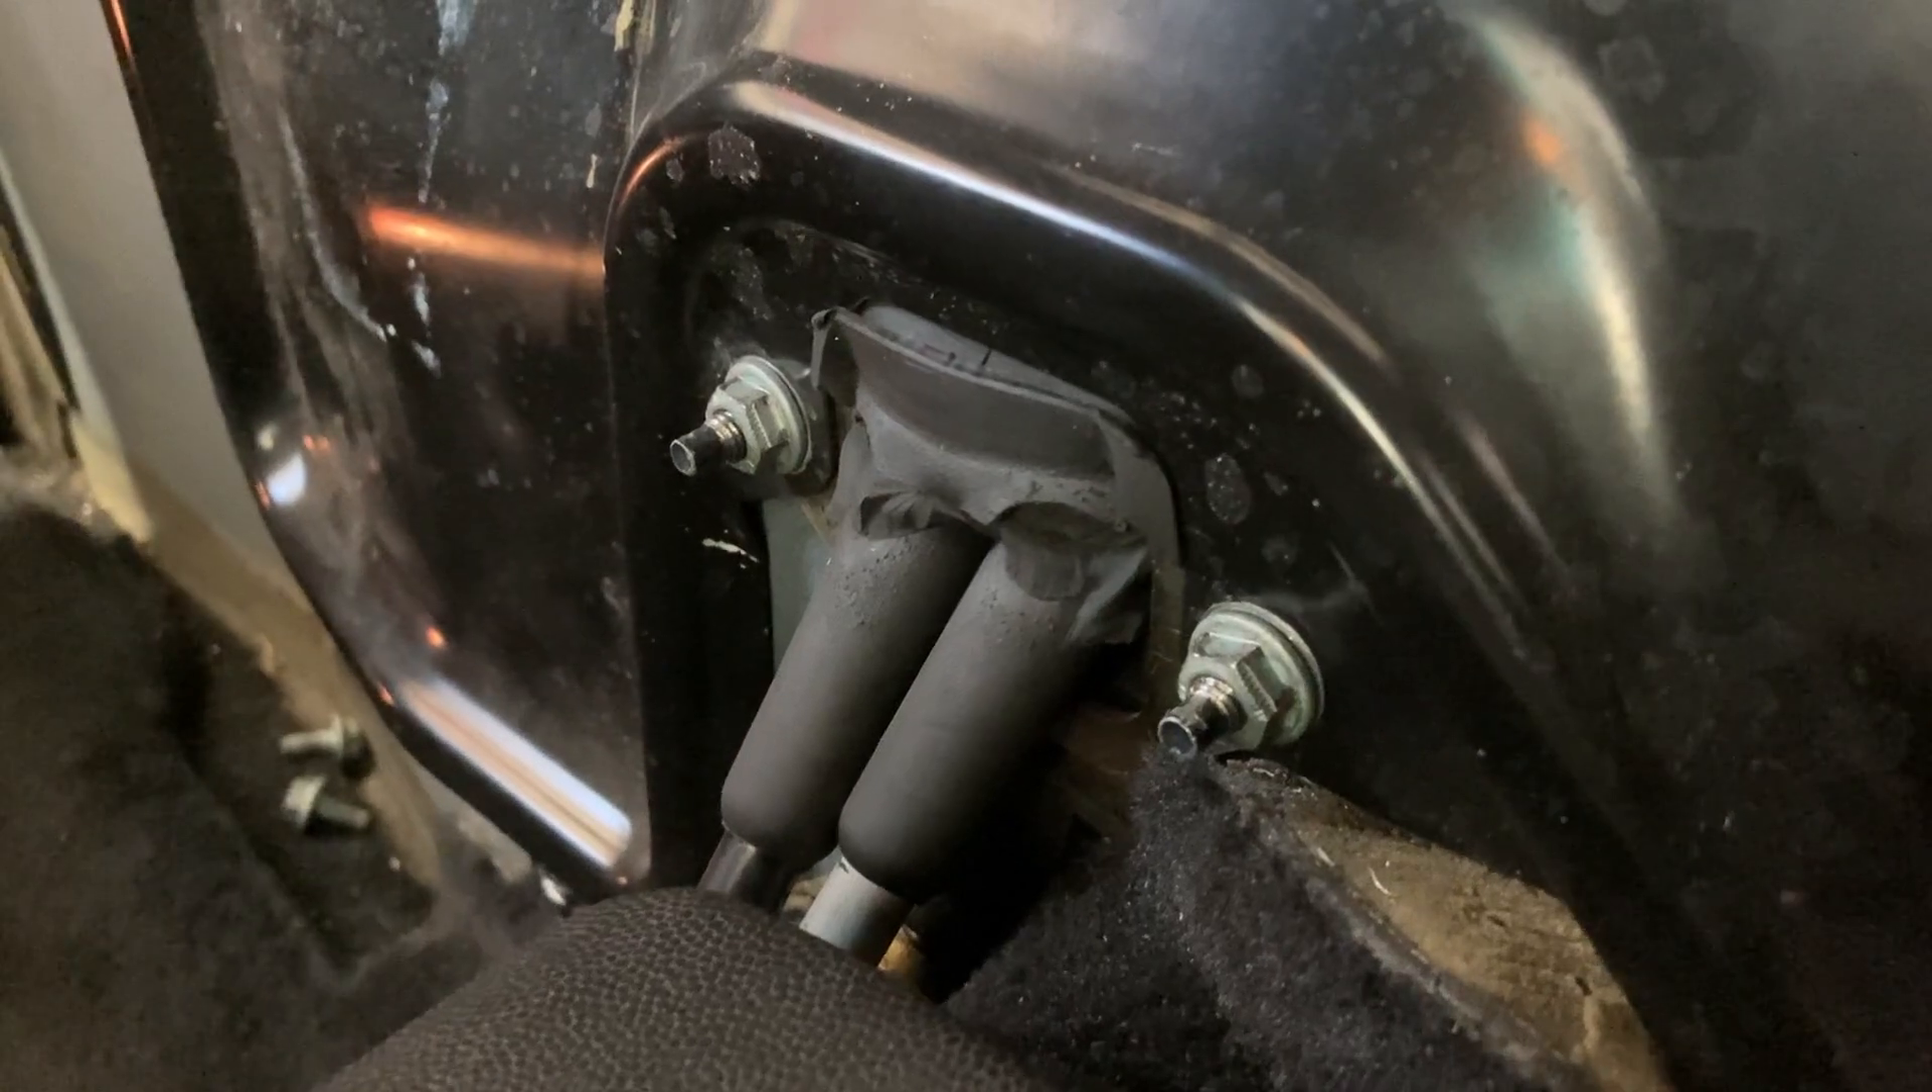Looks like I lied there's also these two M10 nuts to take off and then the panel will come away.